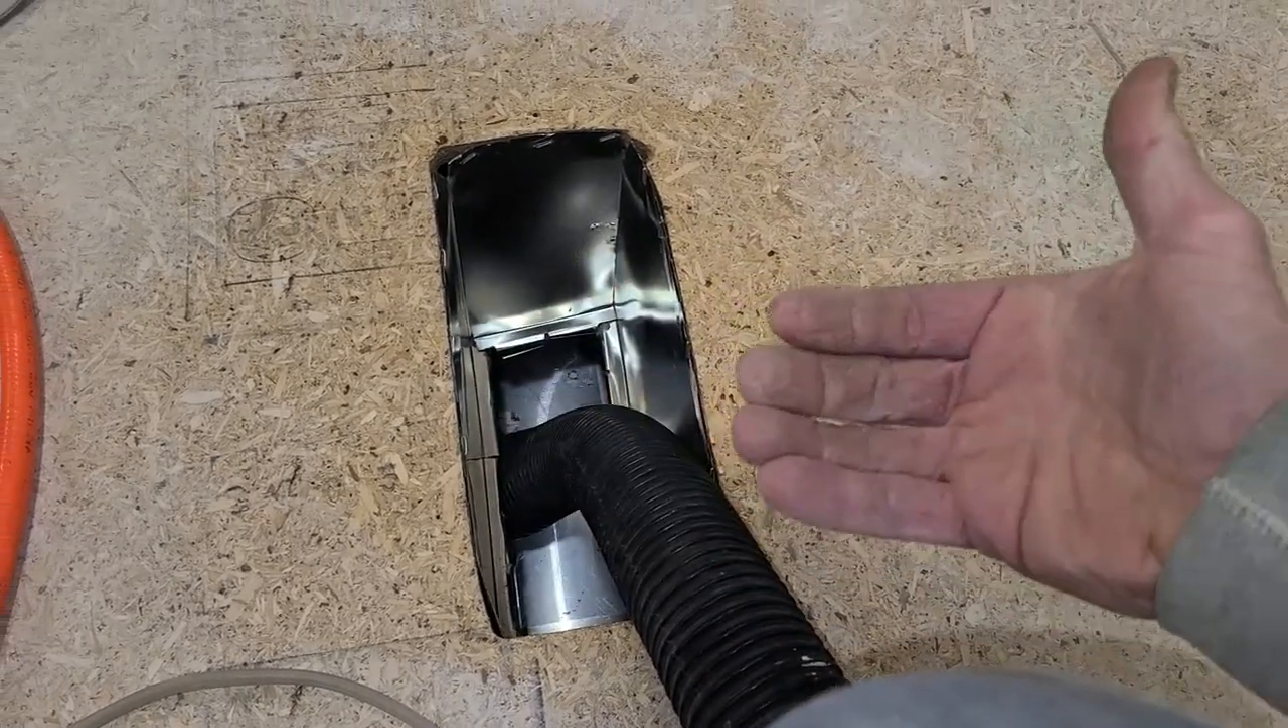So i got my shop vac i got my hose i got my hose in the vent and what i do is i just turn that right there and kind of hold that in place and so it's right there.